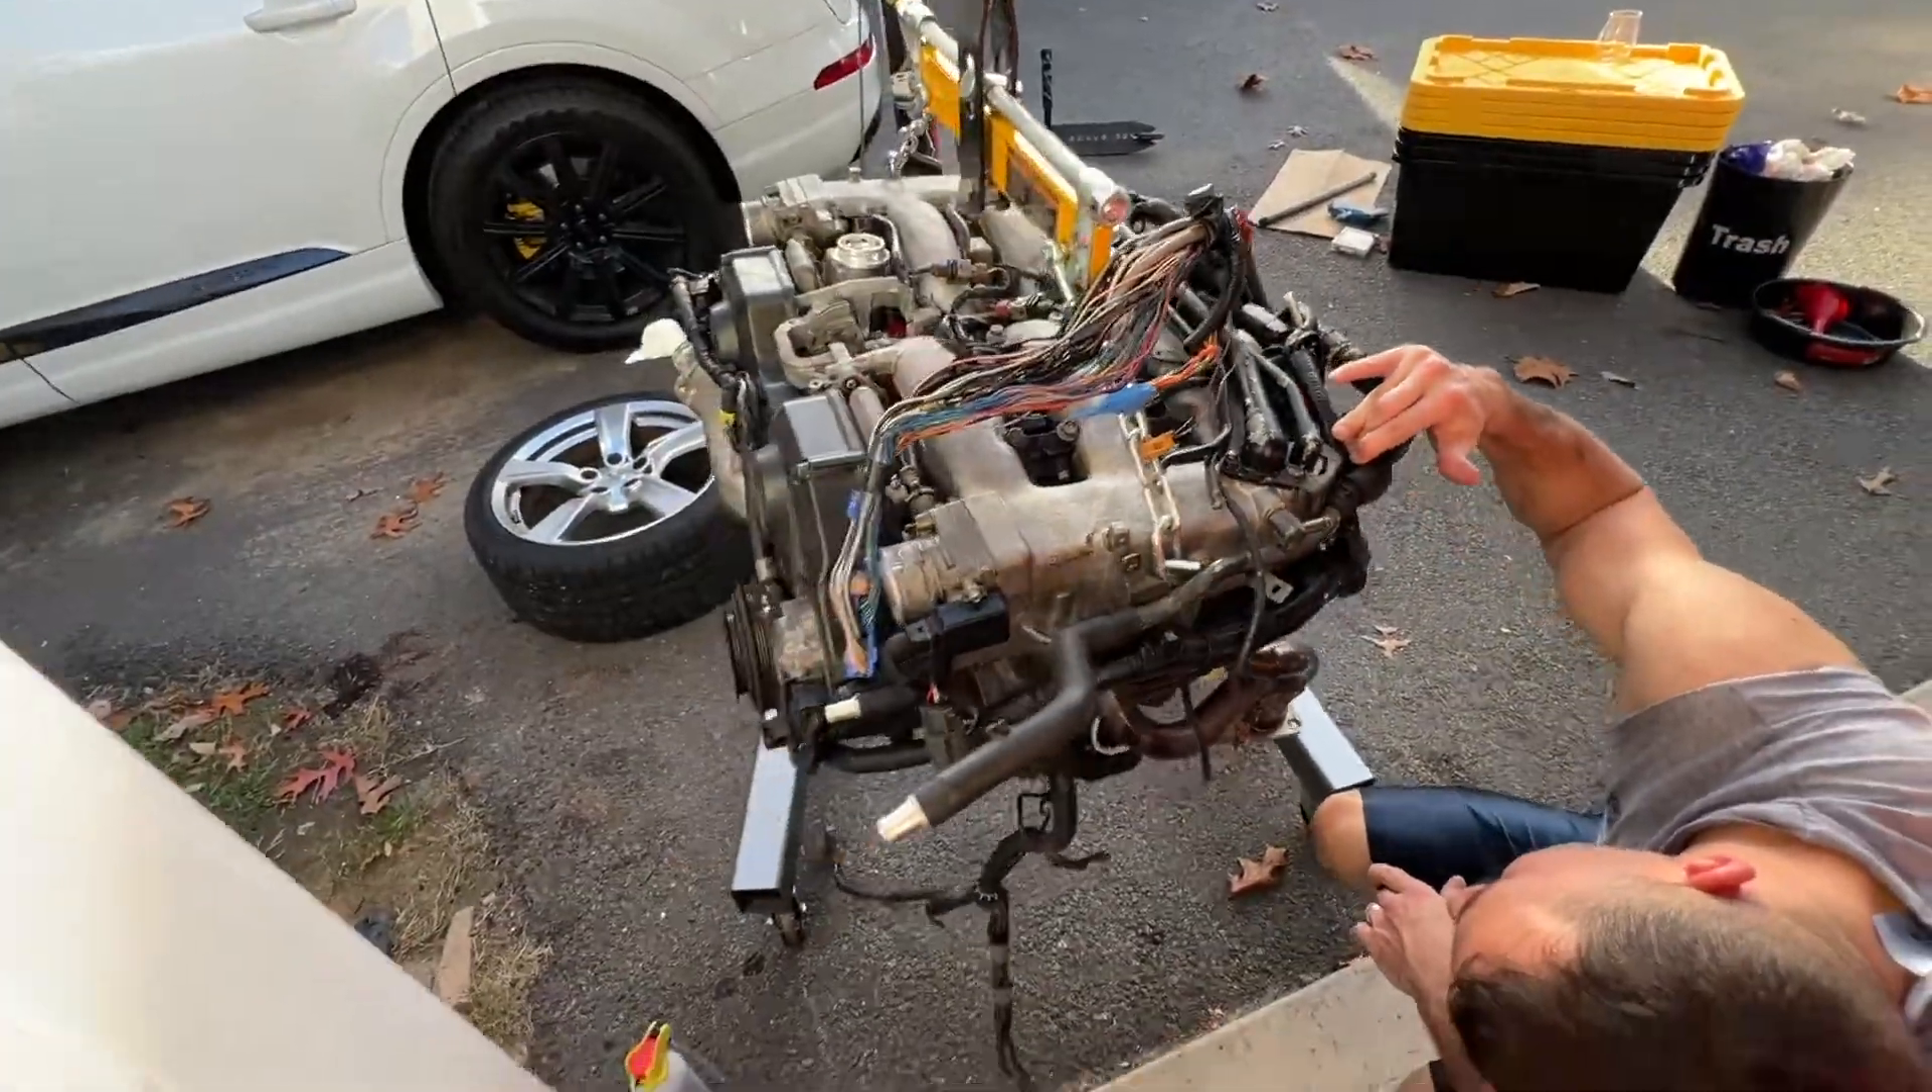We got the motor out. Finally. Got the motor out.